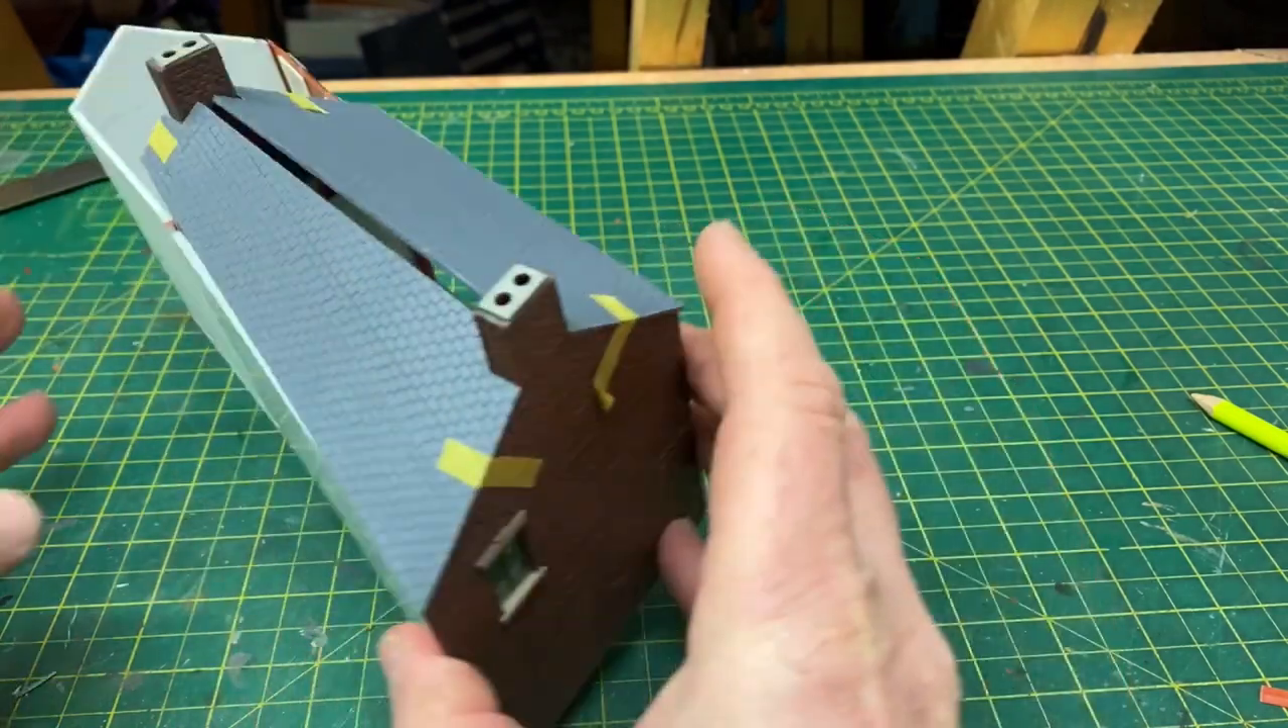Okay, so you will notice that there is a glaring big gap in along the top of the roof line.